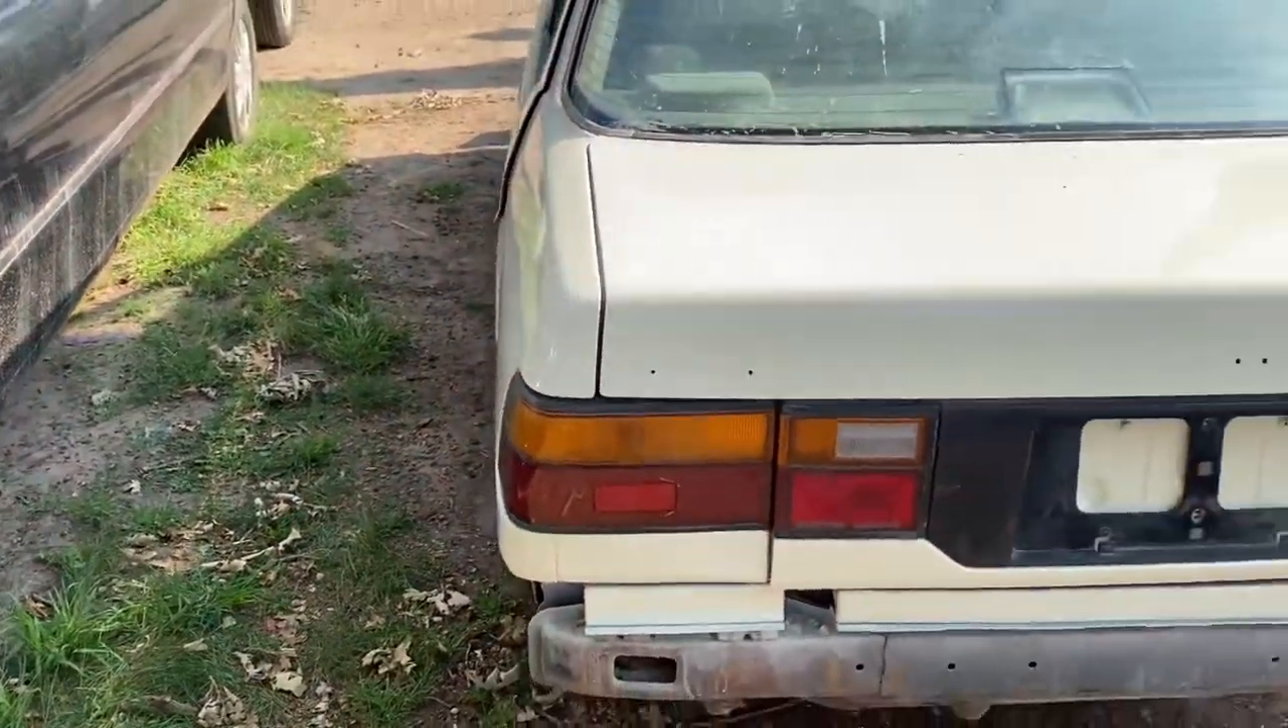I put the back lights on.